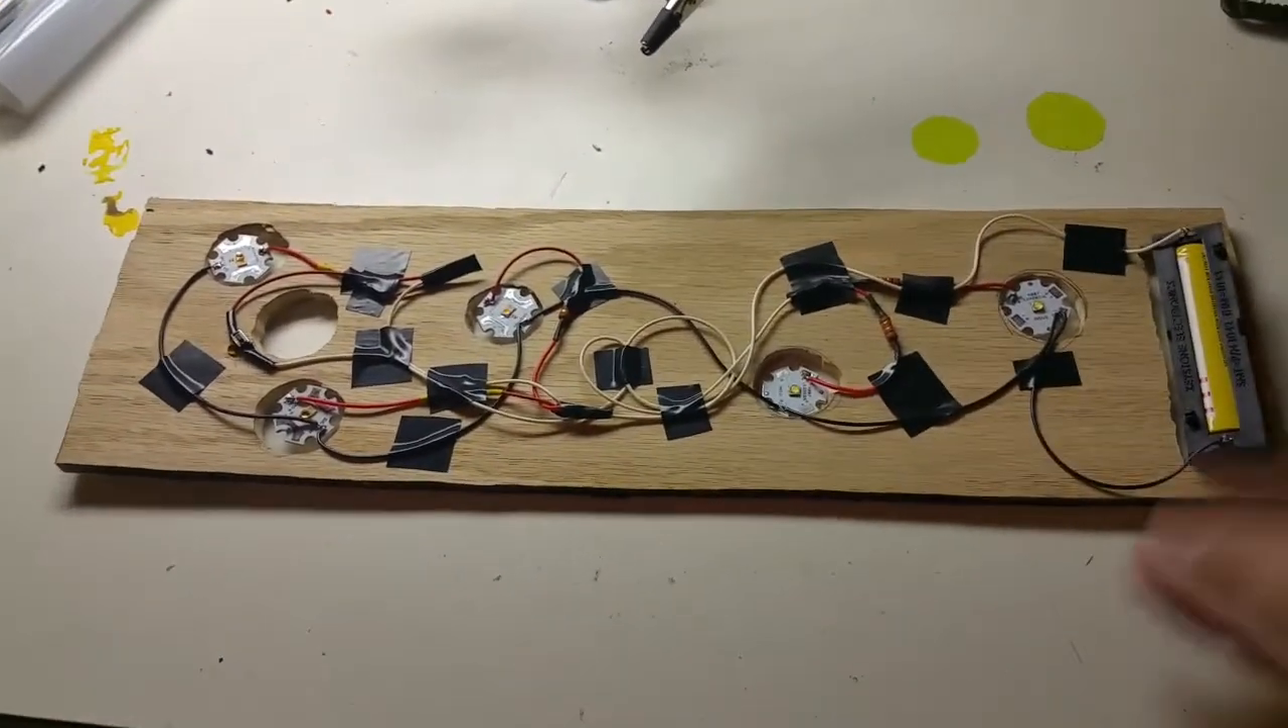All right so we finished the step two here and so i drilled out all the holes for the leds and for the blade holder for the battery pack and then wired everything up.